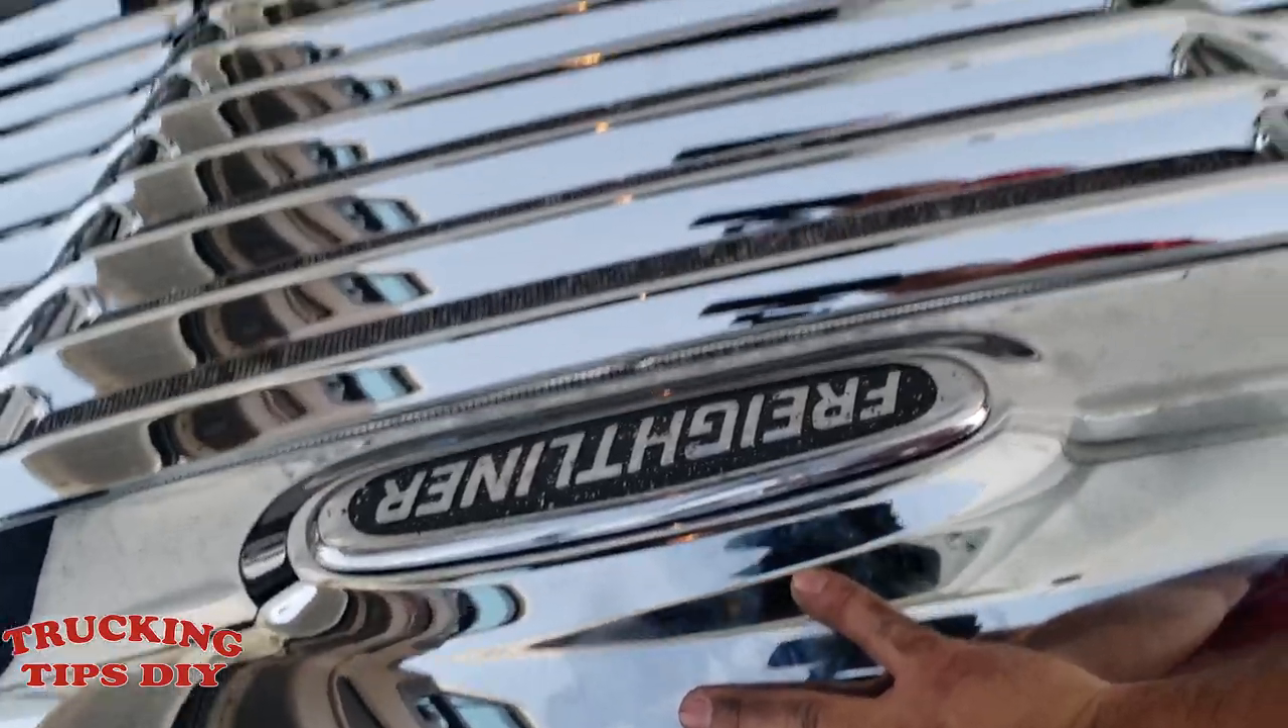So the emblem is in already, so now I'm going to mount it to the hood.